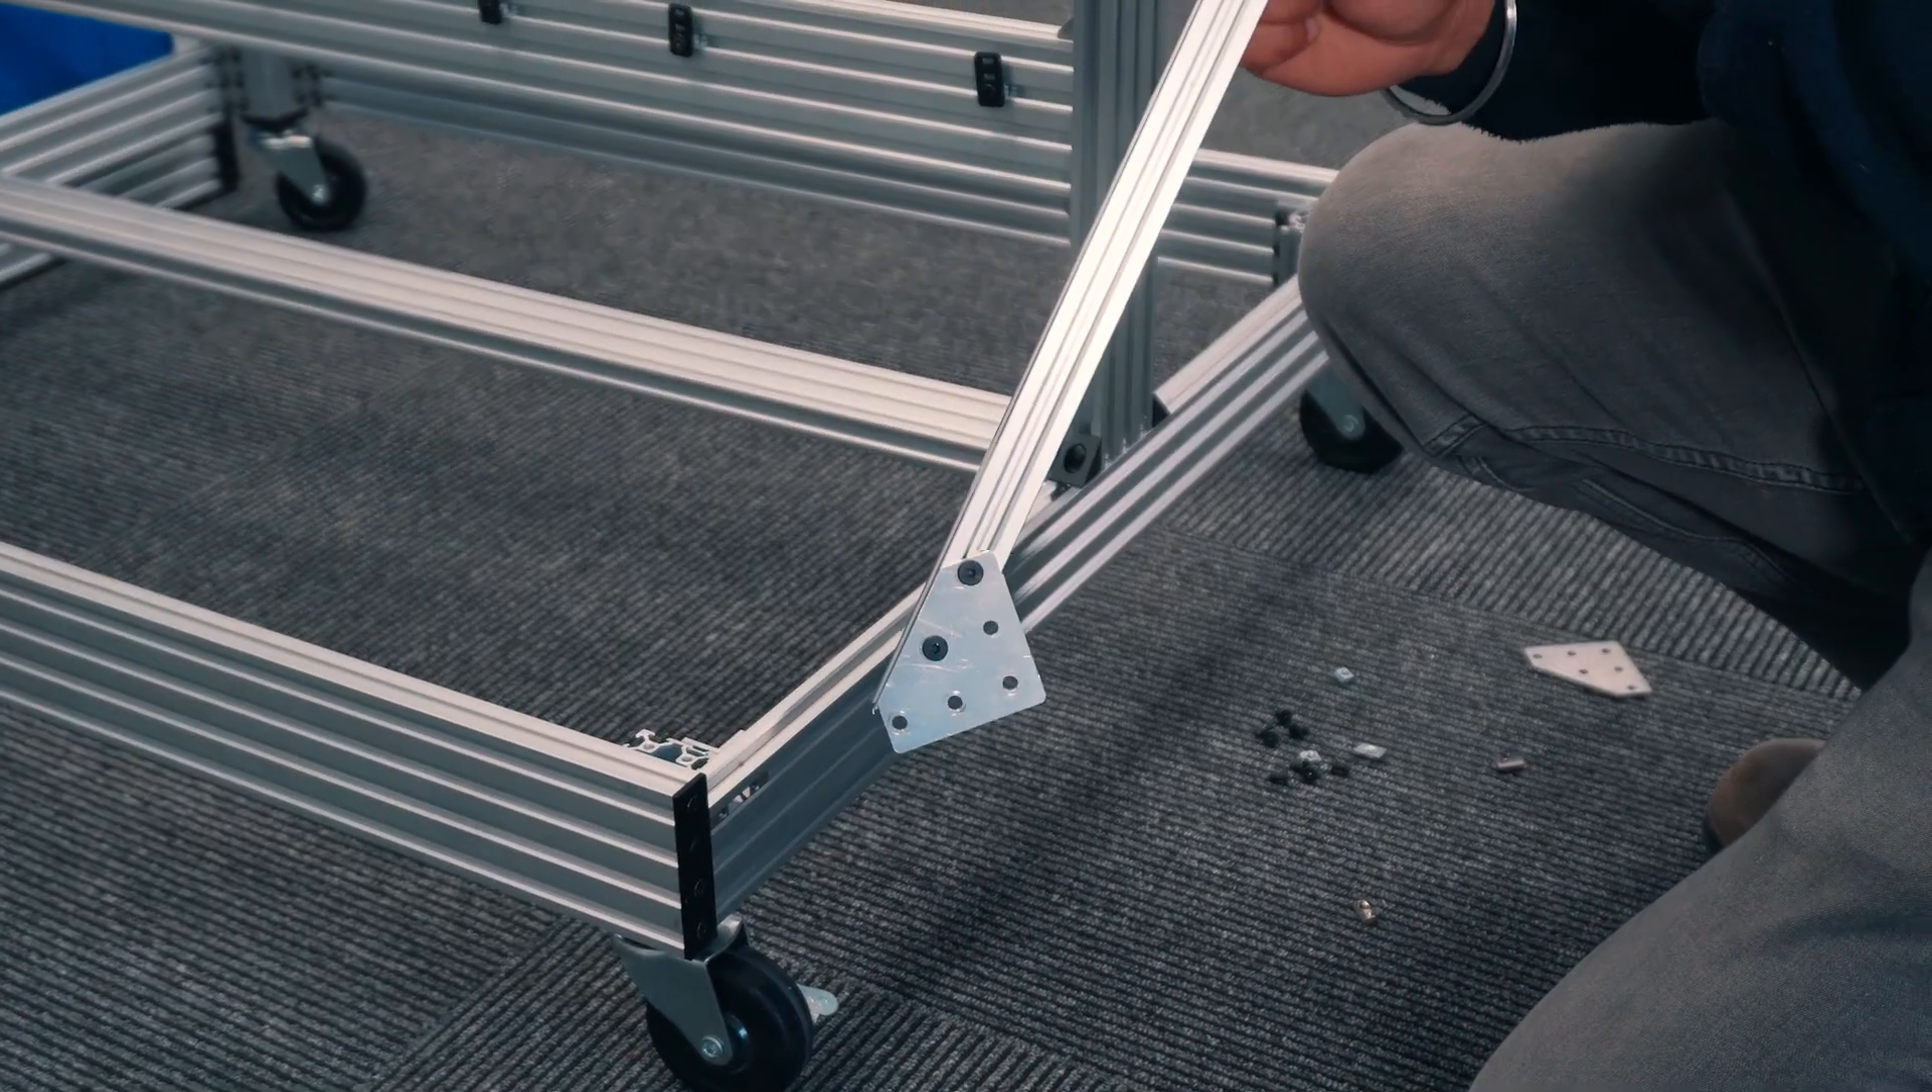I've already attached the brackets to the cross bracing this assembly will then be attached to the frame.